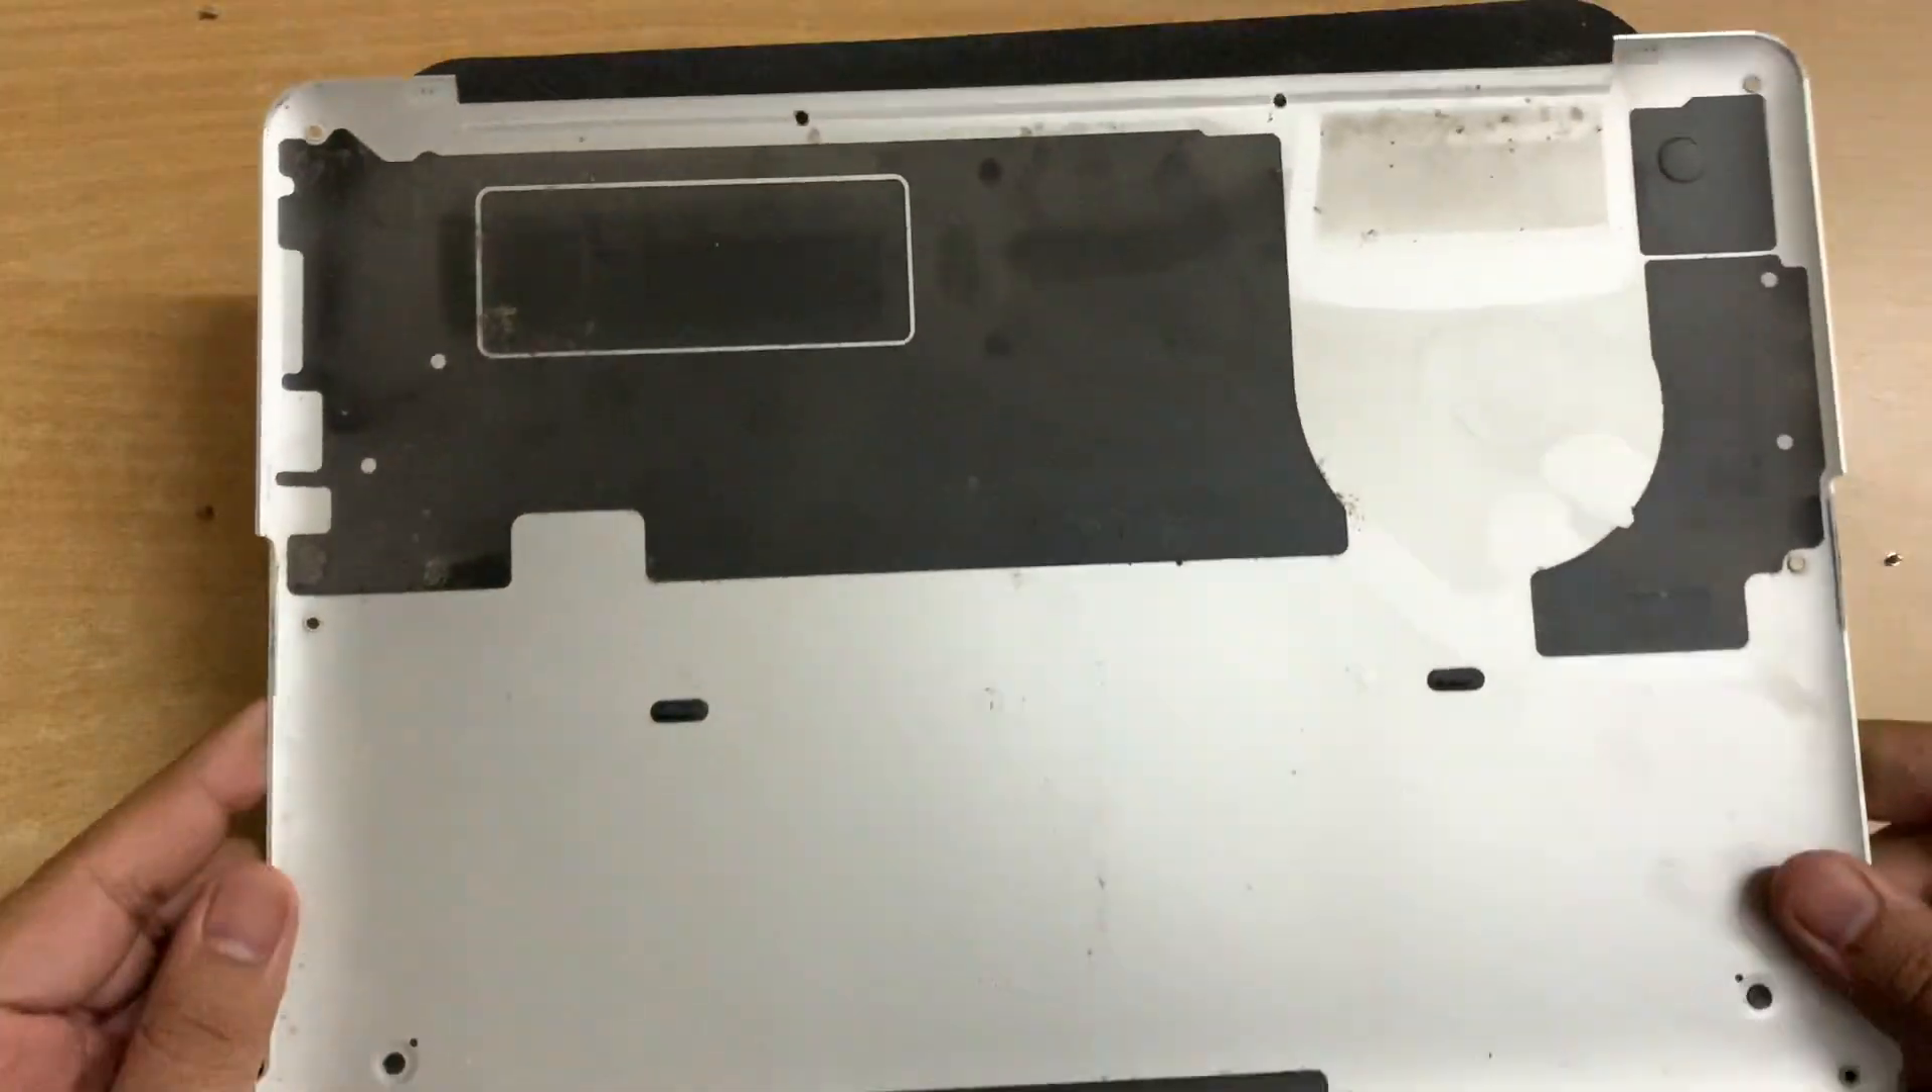Okay so now we have removed the back panel and you can see there's dirt or dust all over it.